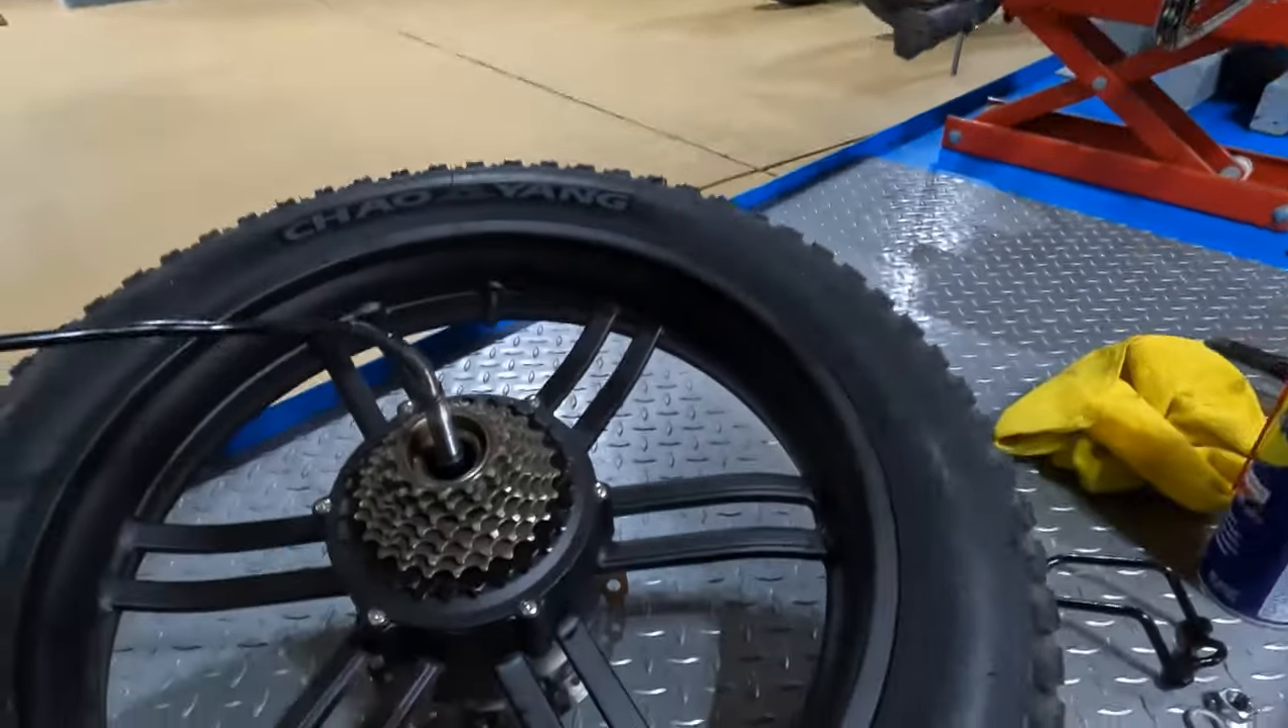The rear wheel is off the bike.